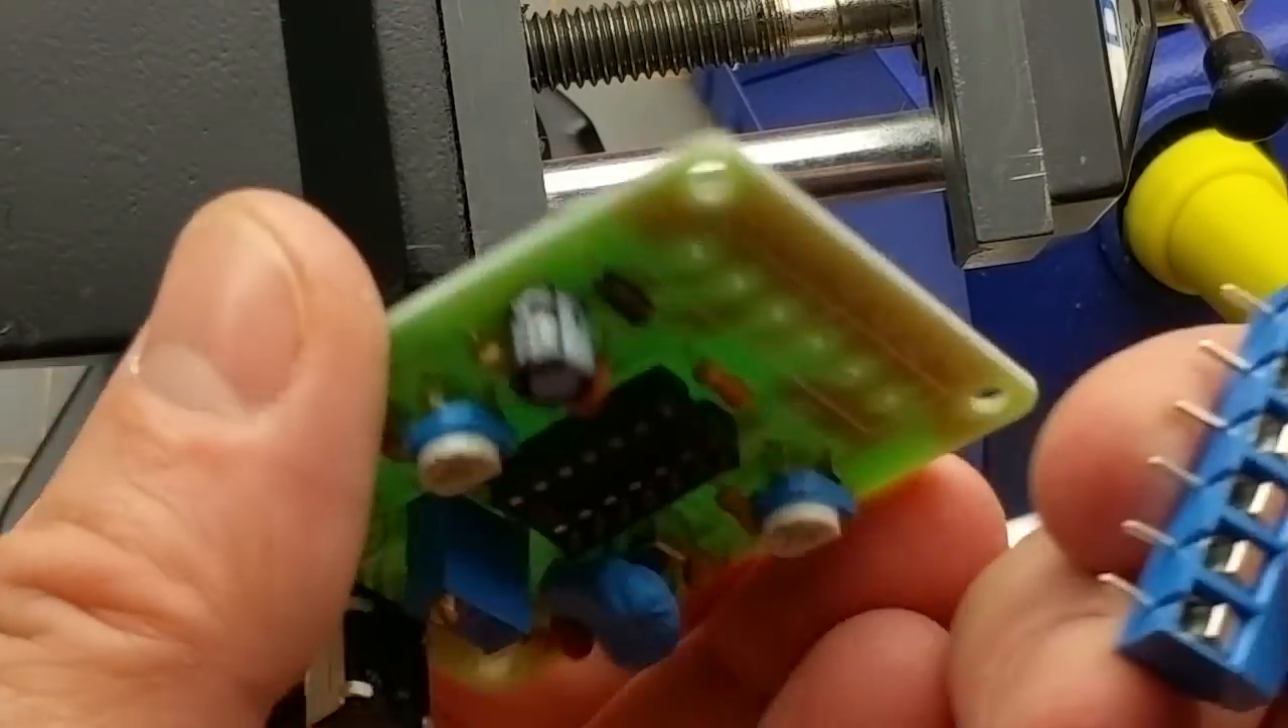Only one thing left to solder actually and that is the connection pins.